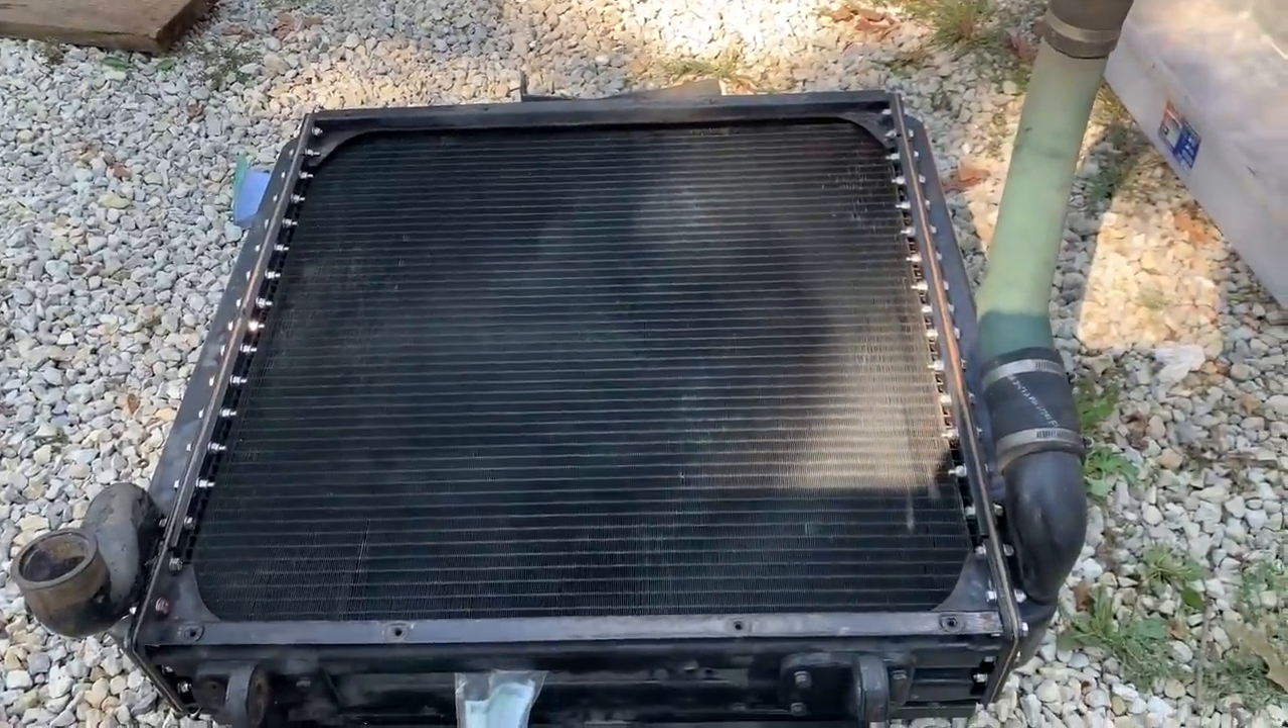The radiator is all put back together. Just got to put the fan shroud back on it.